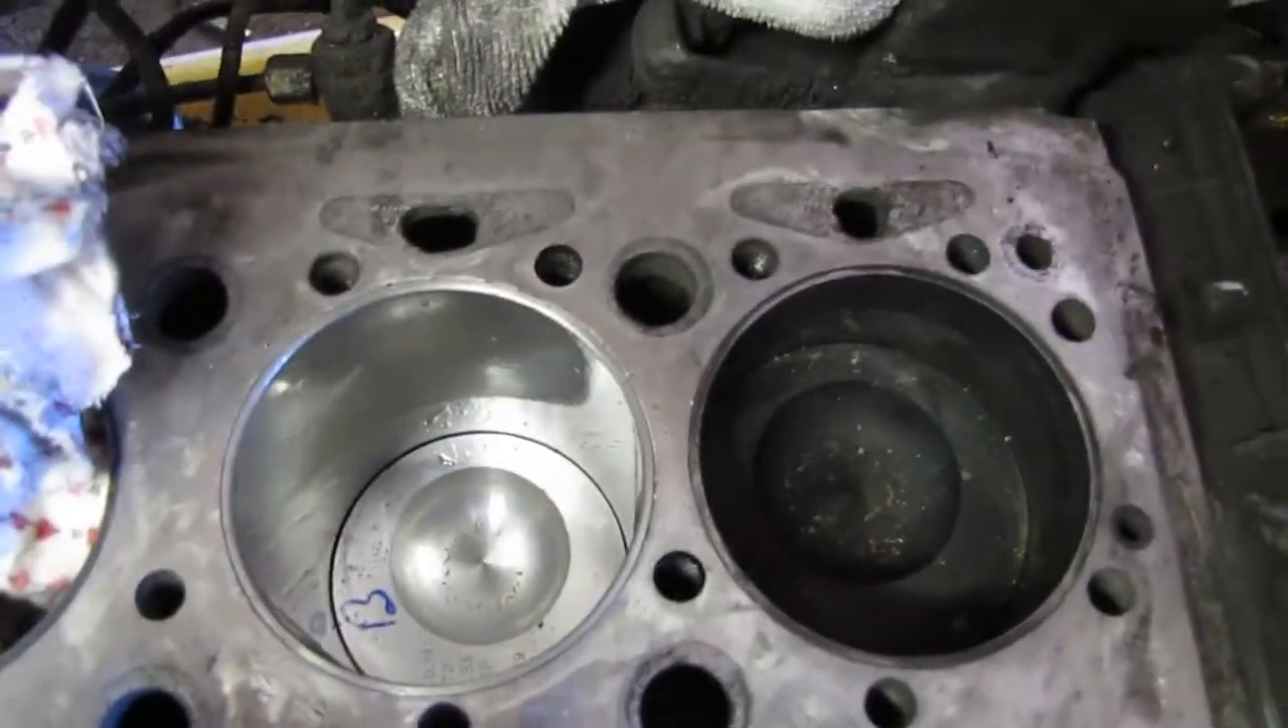I got the piston in as you can see it's all in looking beautiful.